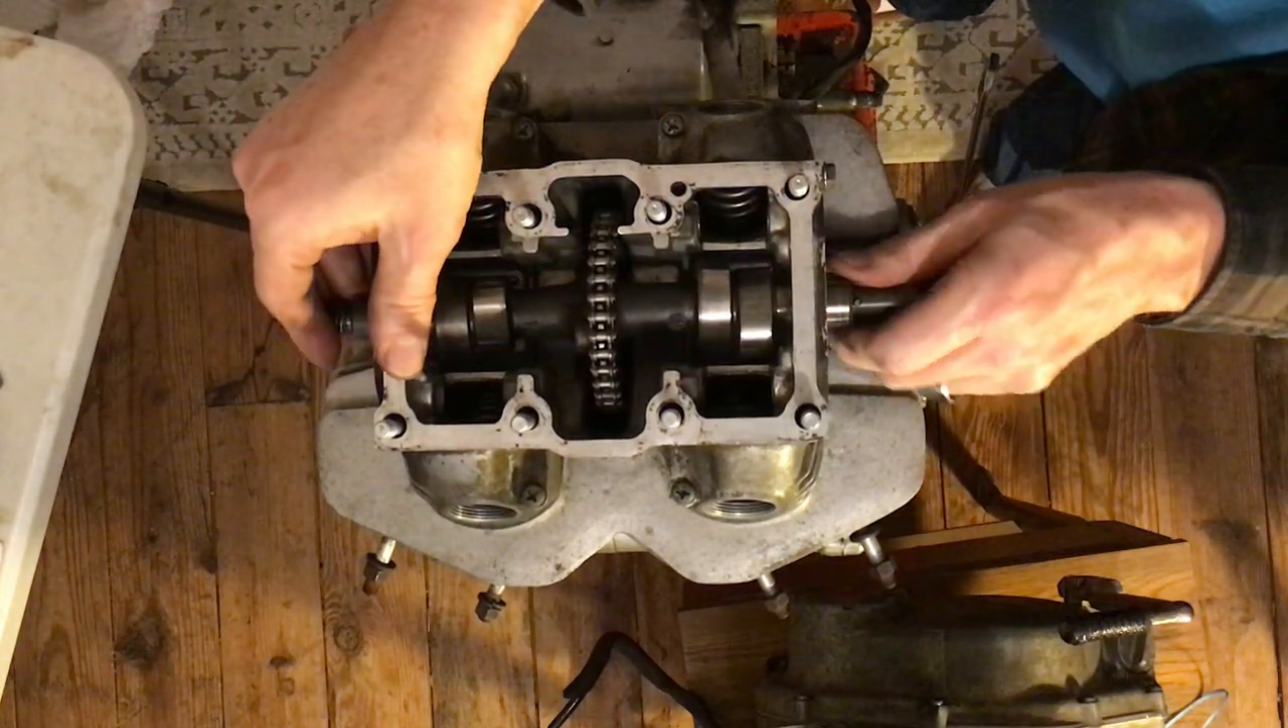And I Just Made This Look Way Easier Than It Normally Is And I Got The Camshaft In.